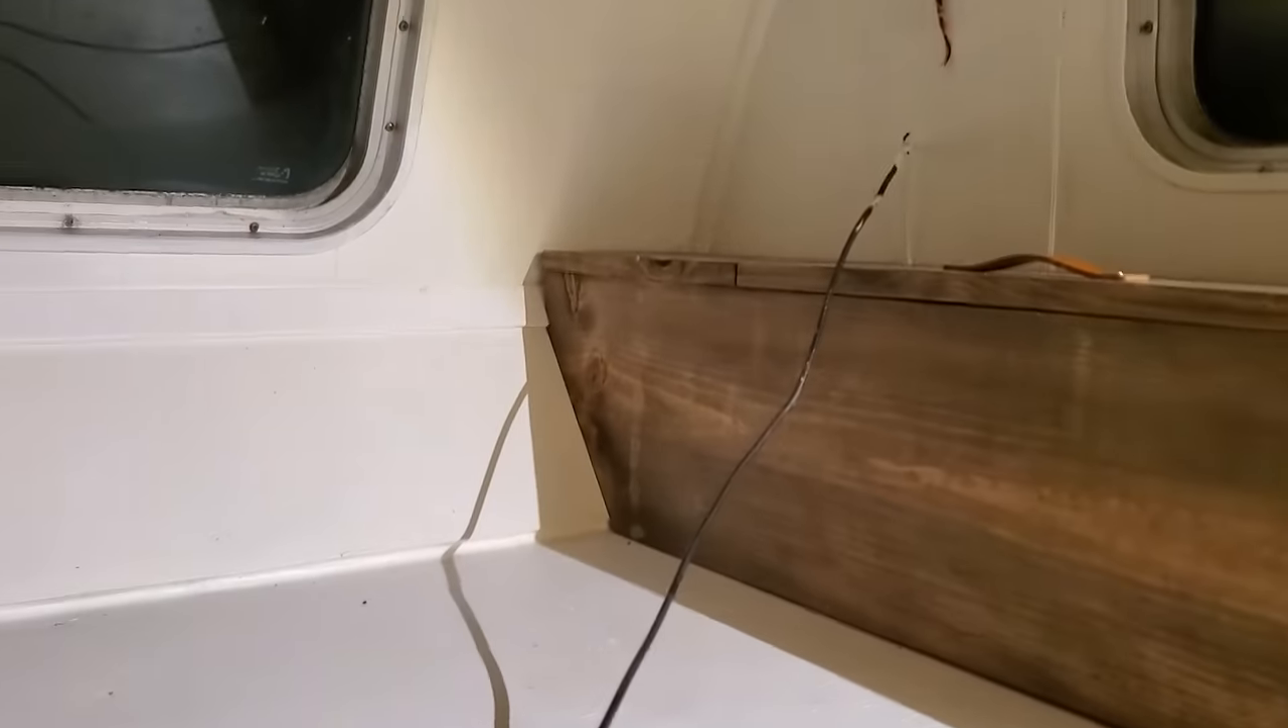So we still got to uh cover up our wires here.